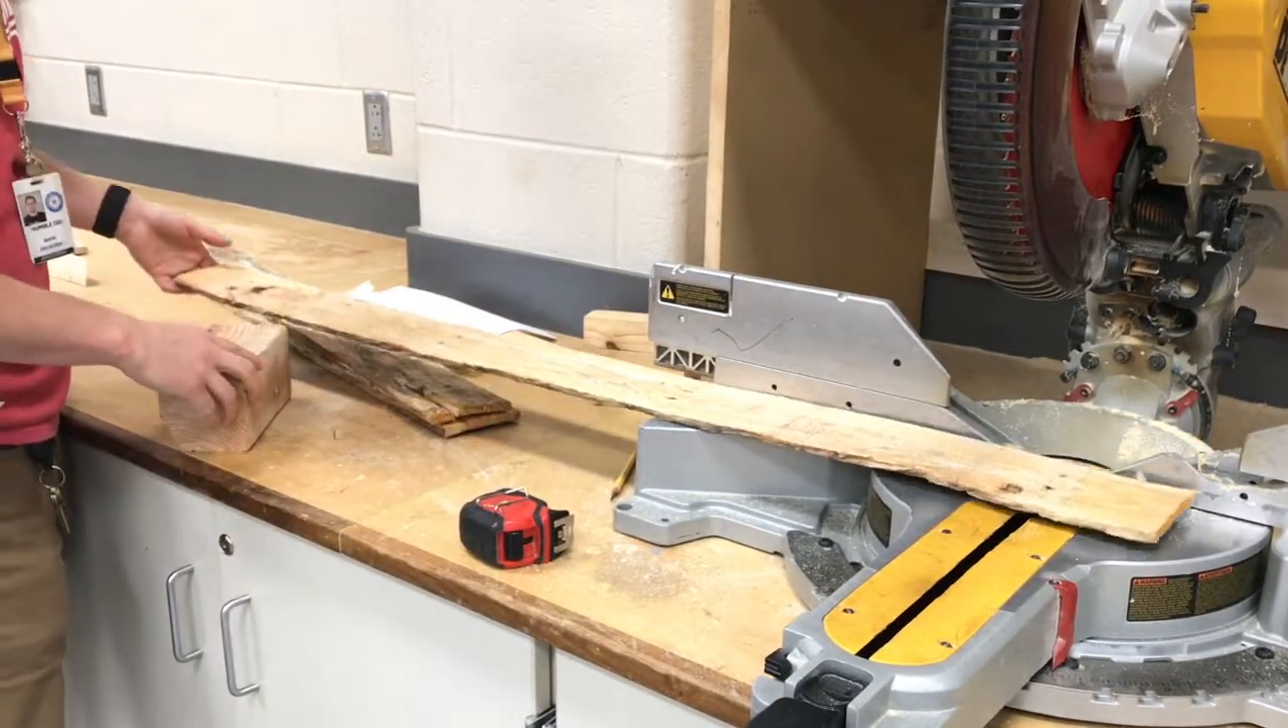So right now my work piece is not flat against the table.